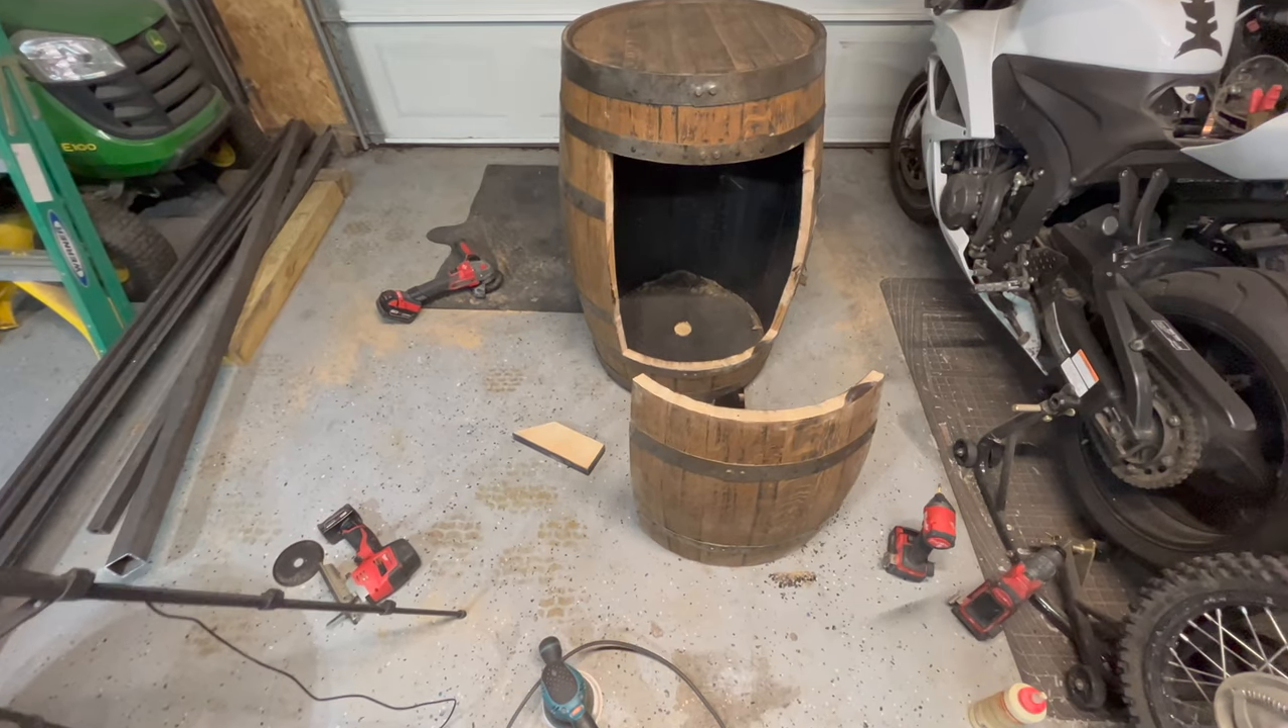Okay, so we got the door all cut off here.